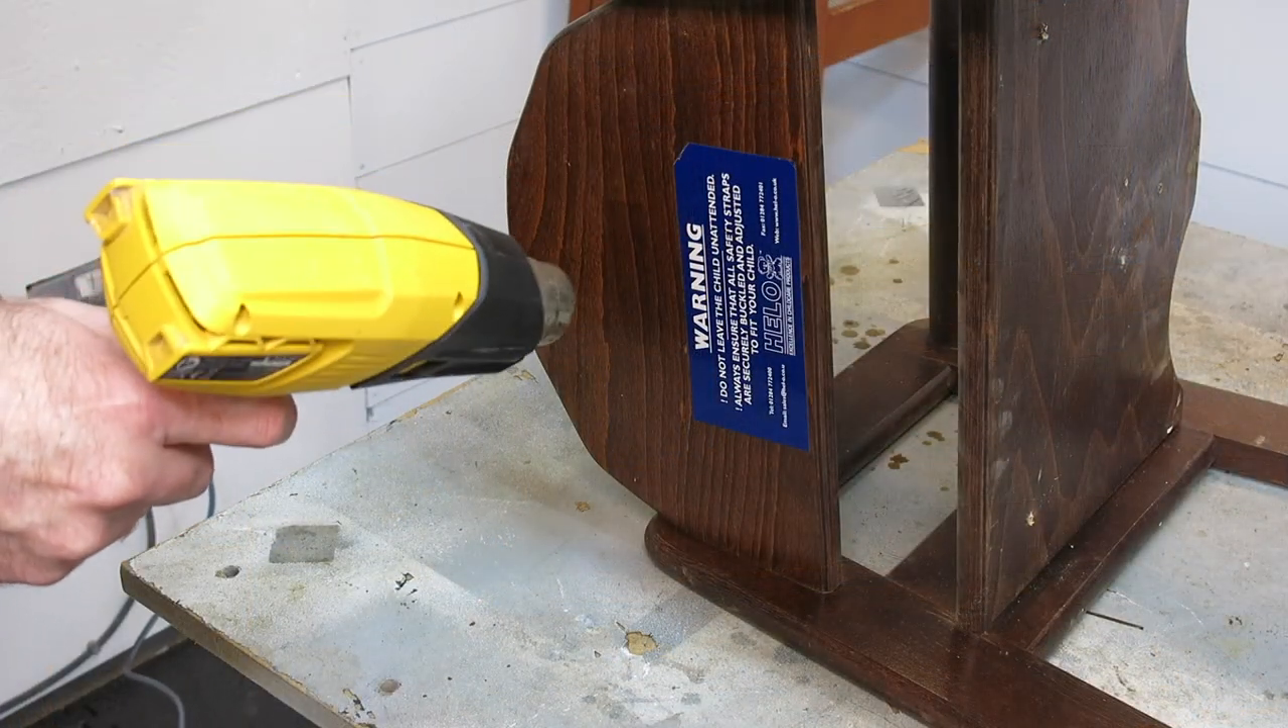I need to remove this warning sign as part of the final design.